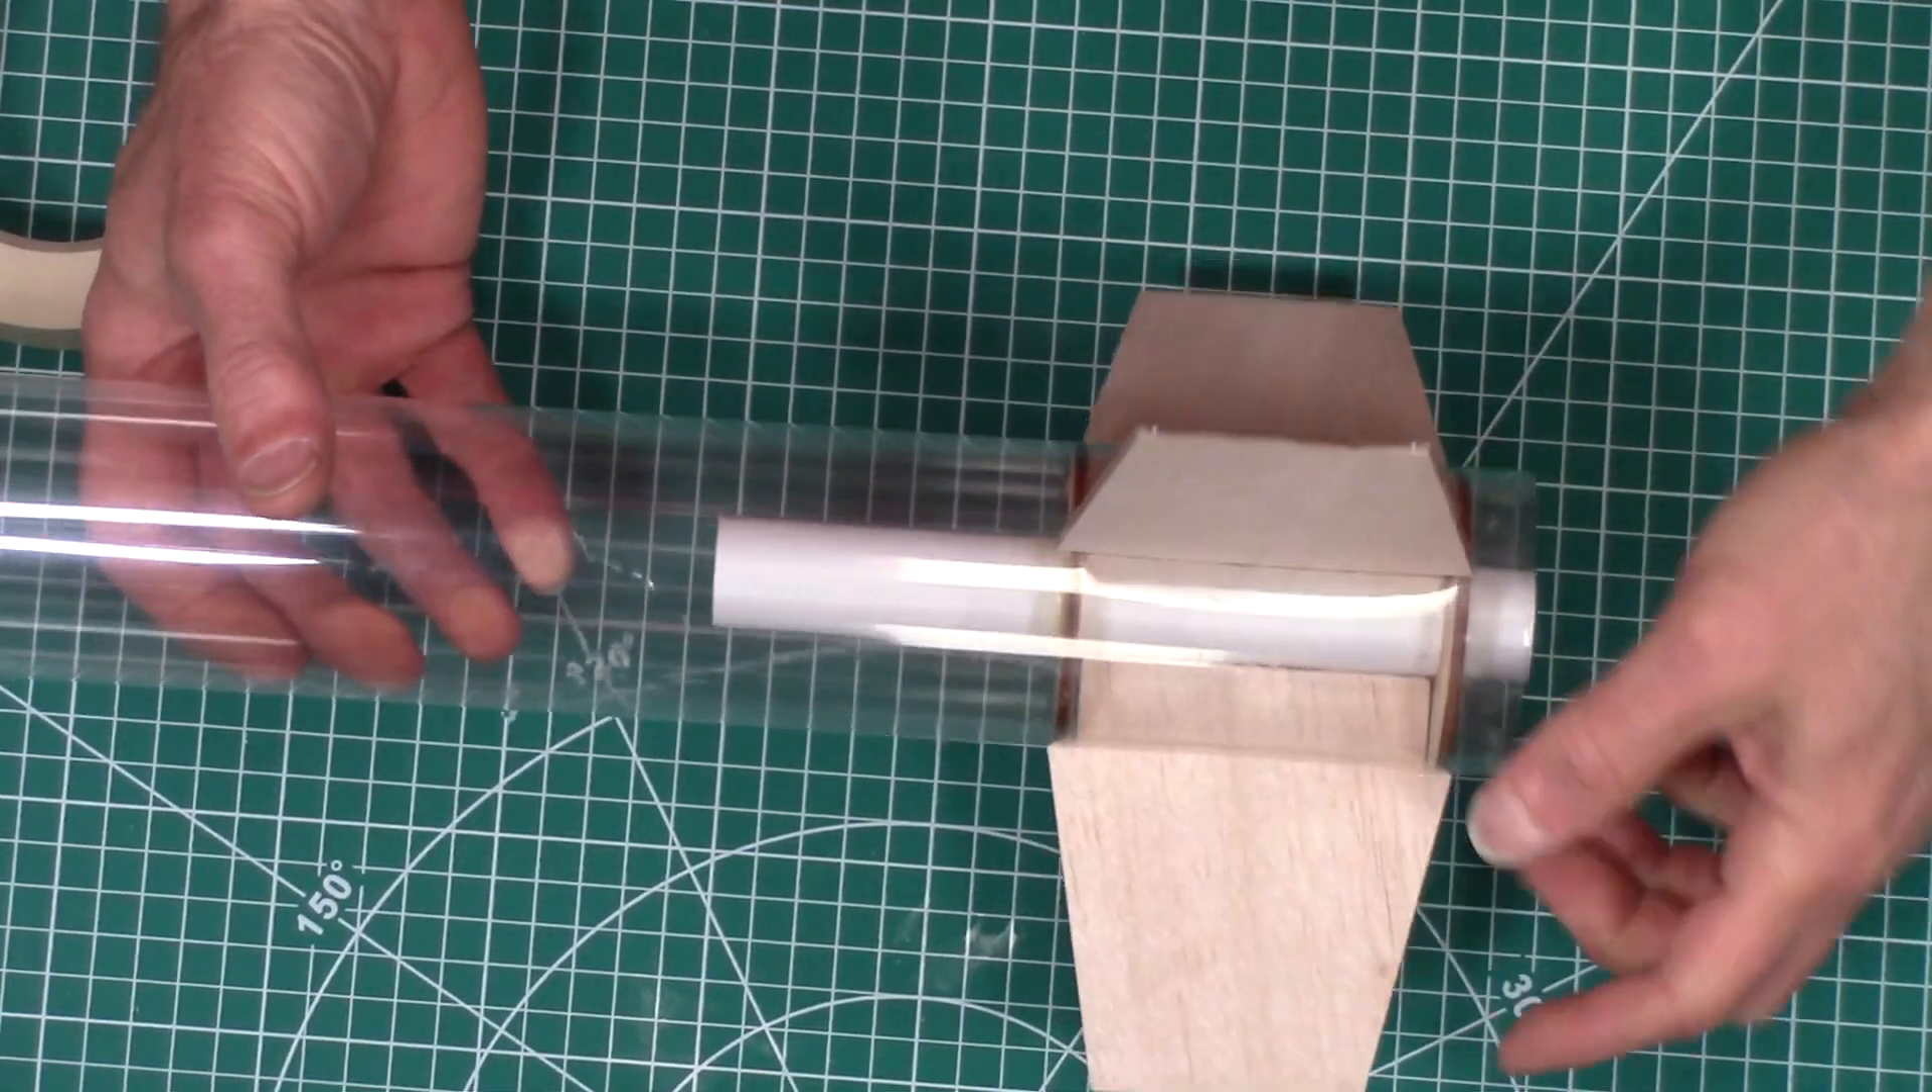One is as you can see on this motor mount the the motor tube sticks past the centering ring.